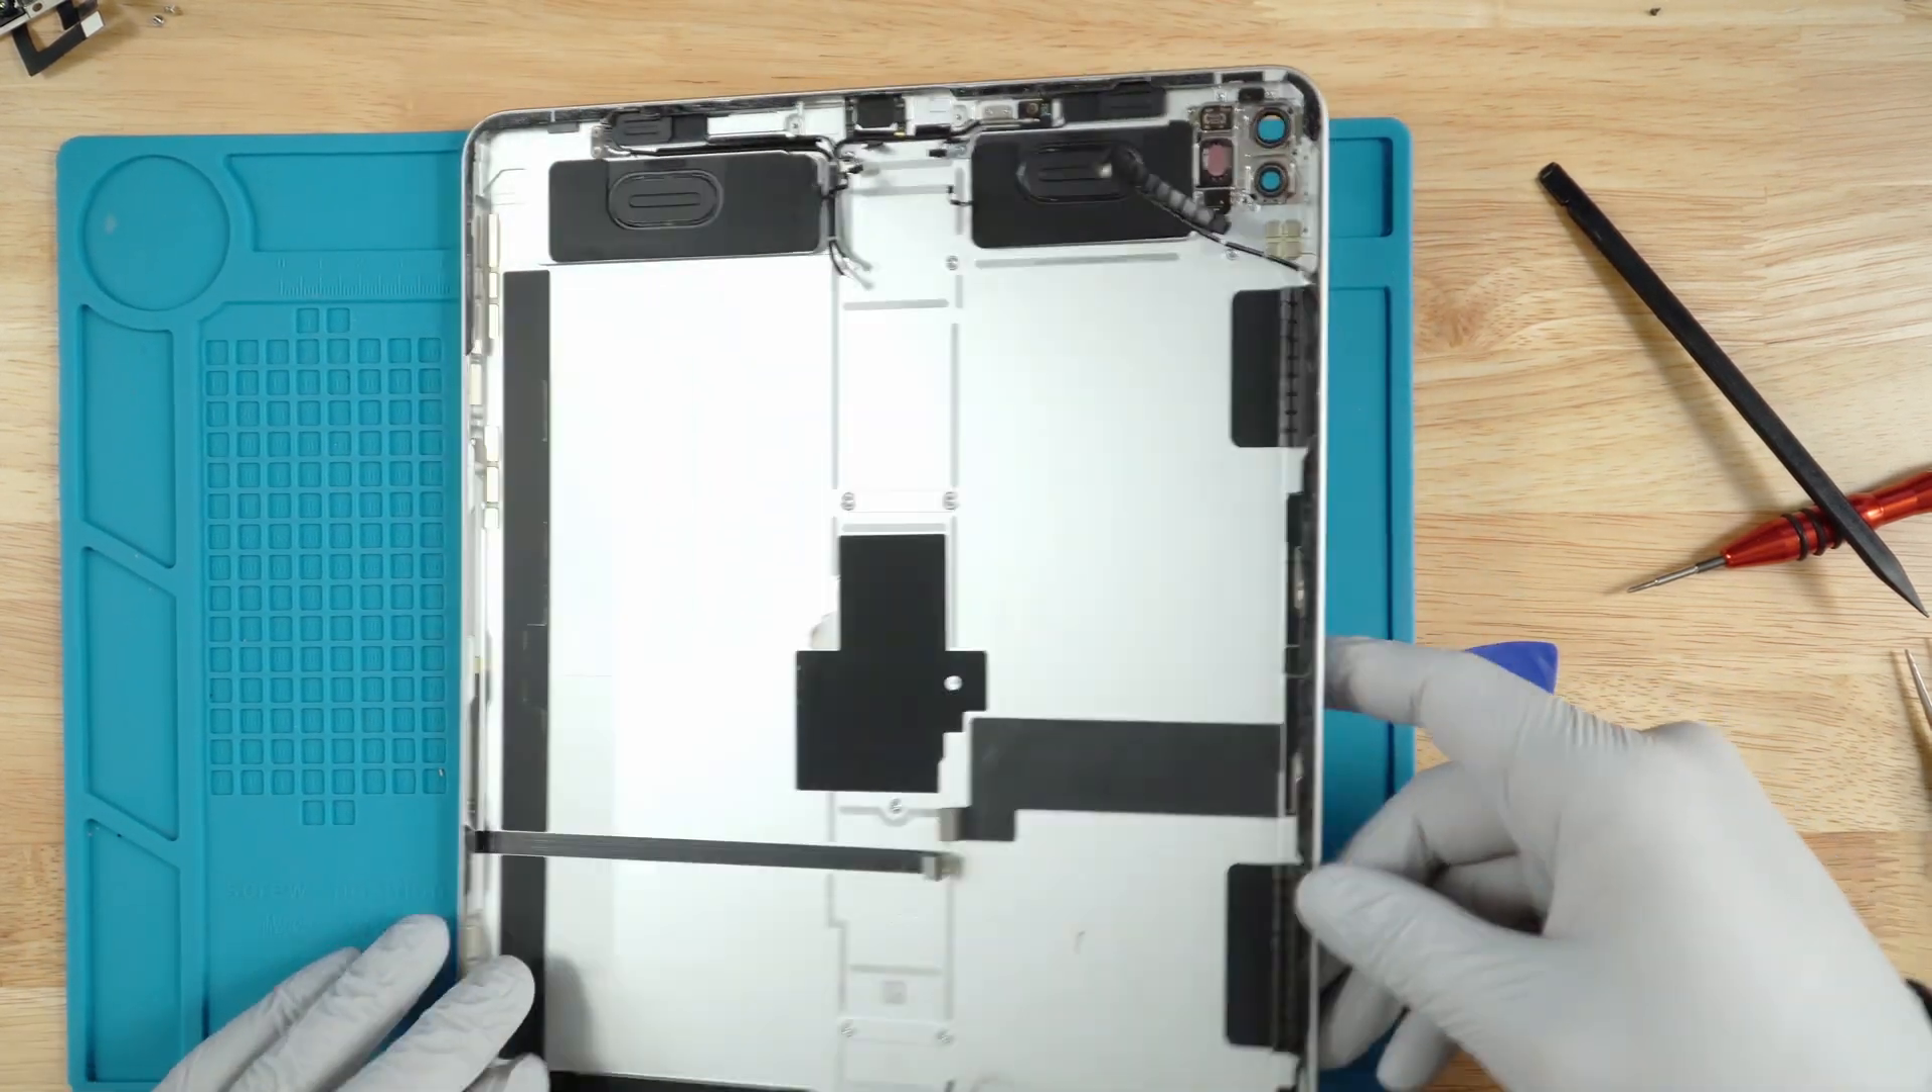Now the battery is removed and all you are left is with just the back cover.